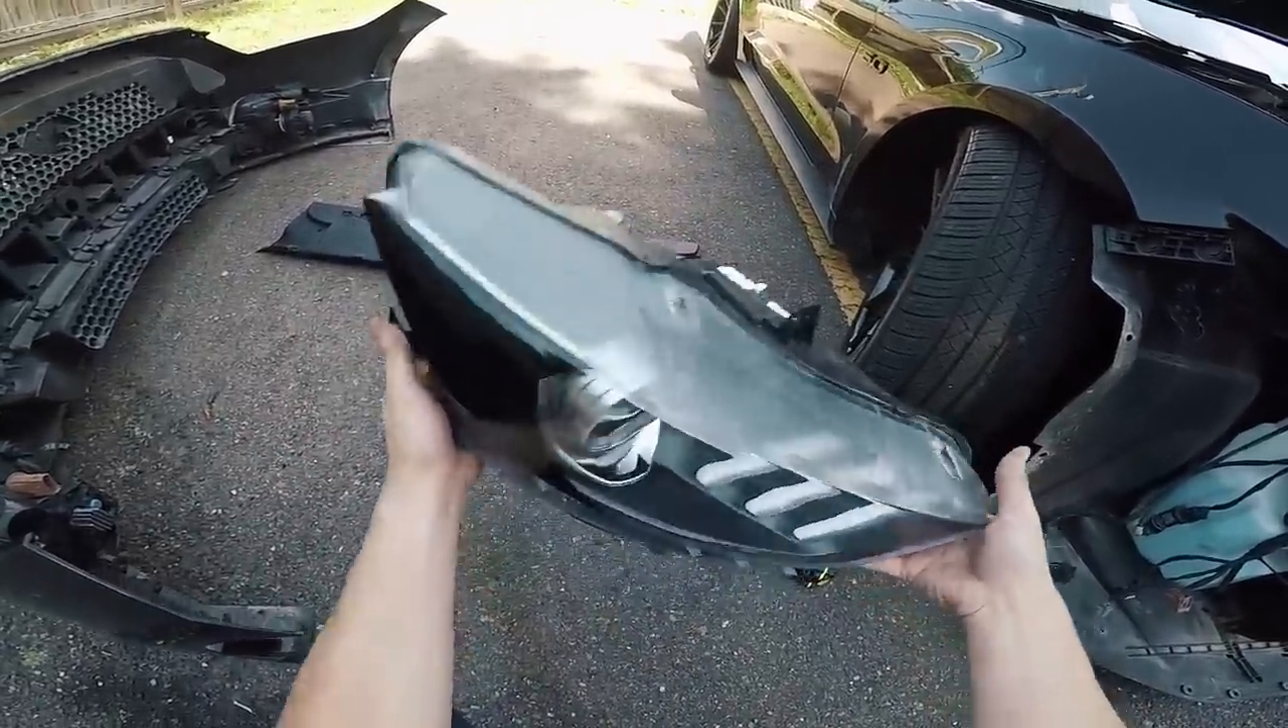Now your Mustang headlight is completely removed.